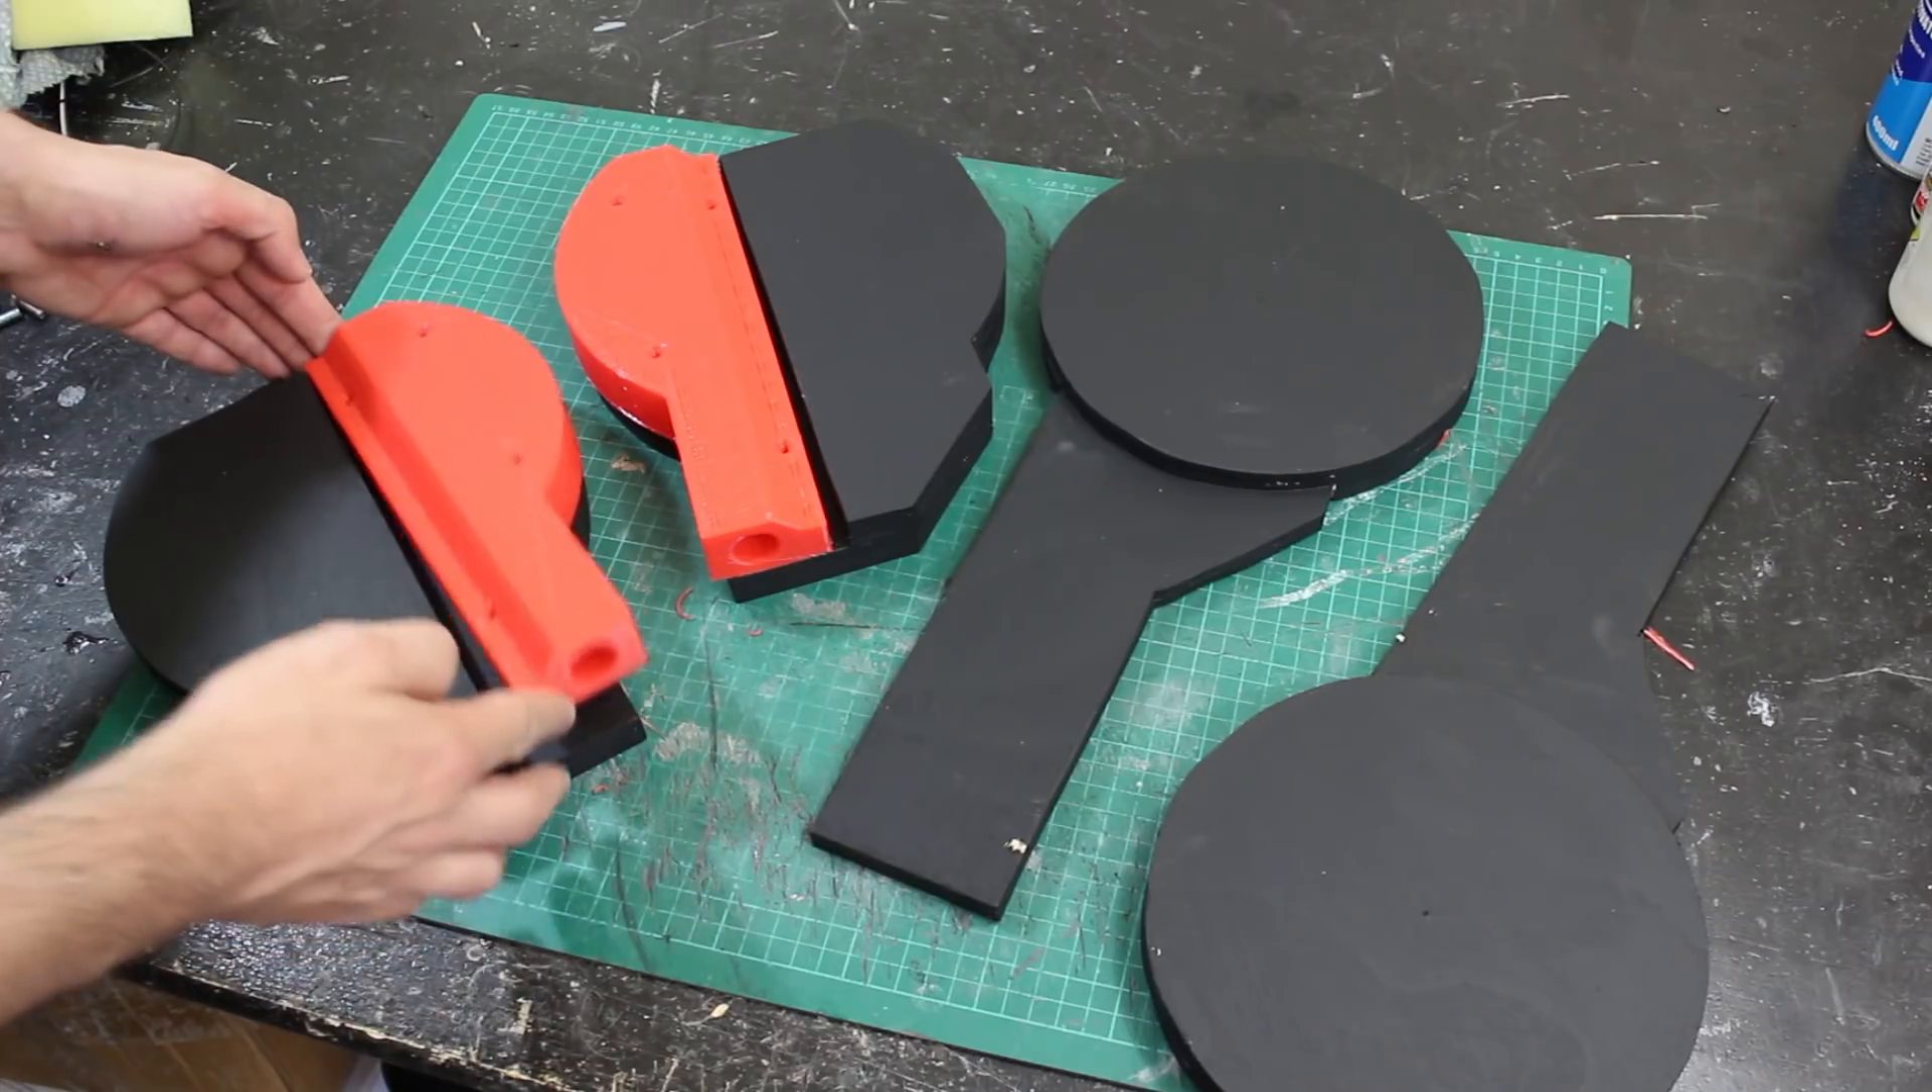So I've painted all my bits of wood black and all the glue has dried and we've got these 3D printed parts that slot neatly into them as well for the other axis.